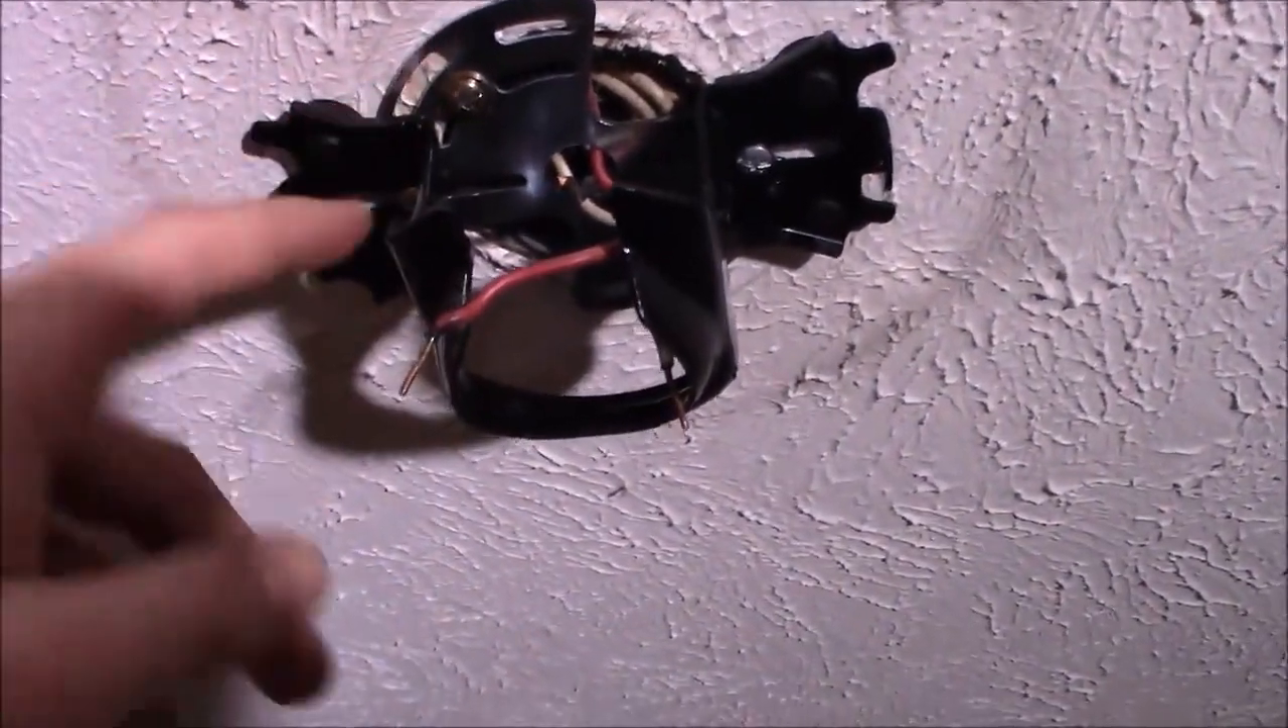Here we are with the the new style hunter bracket mounted up to that universal bracket.